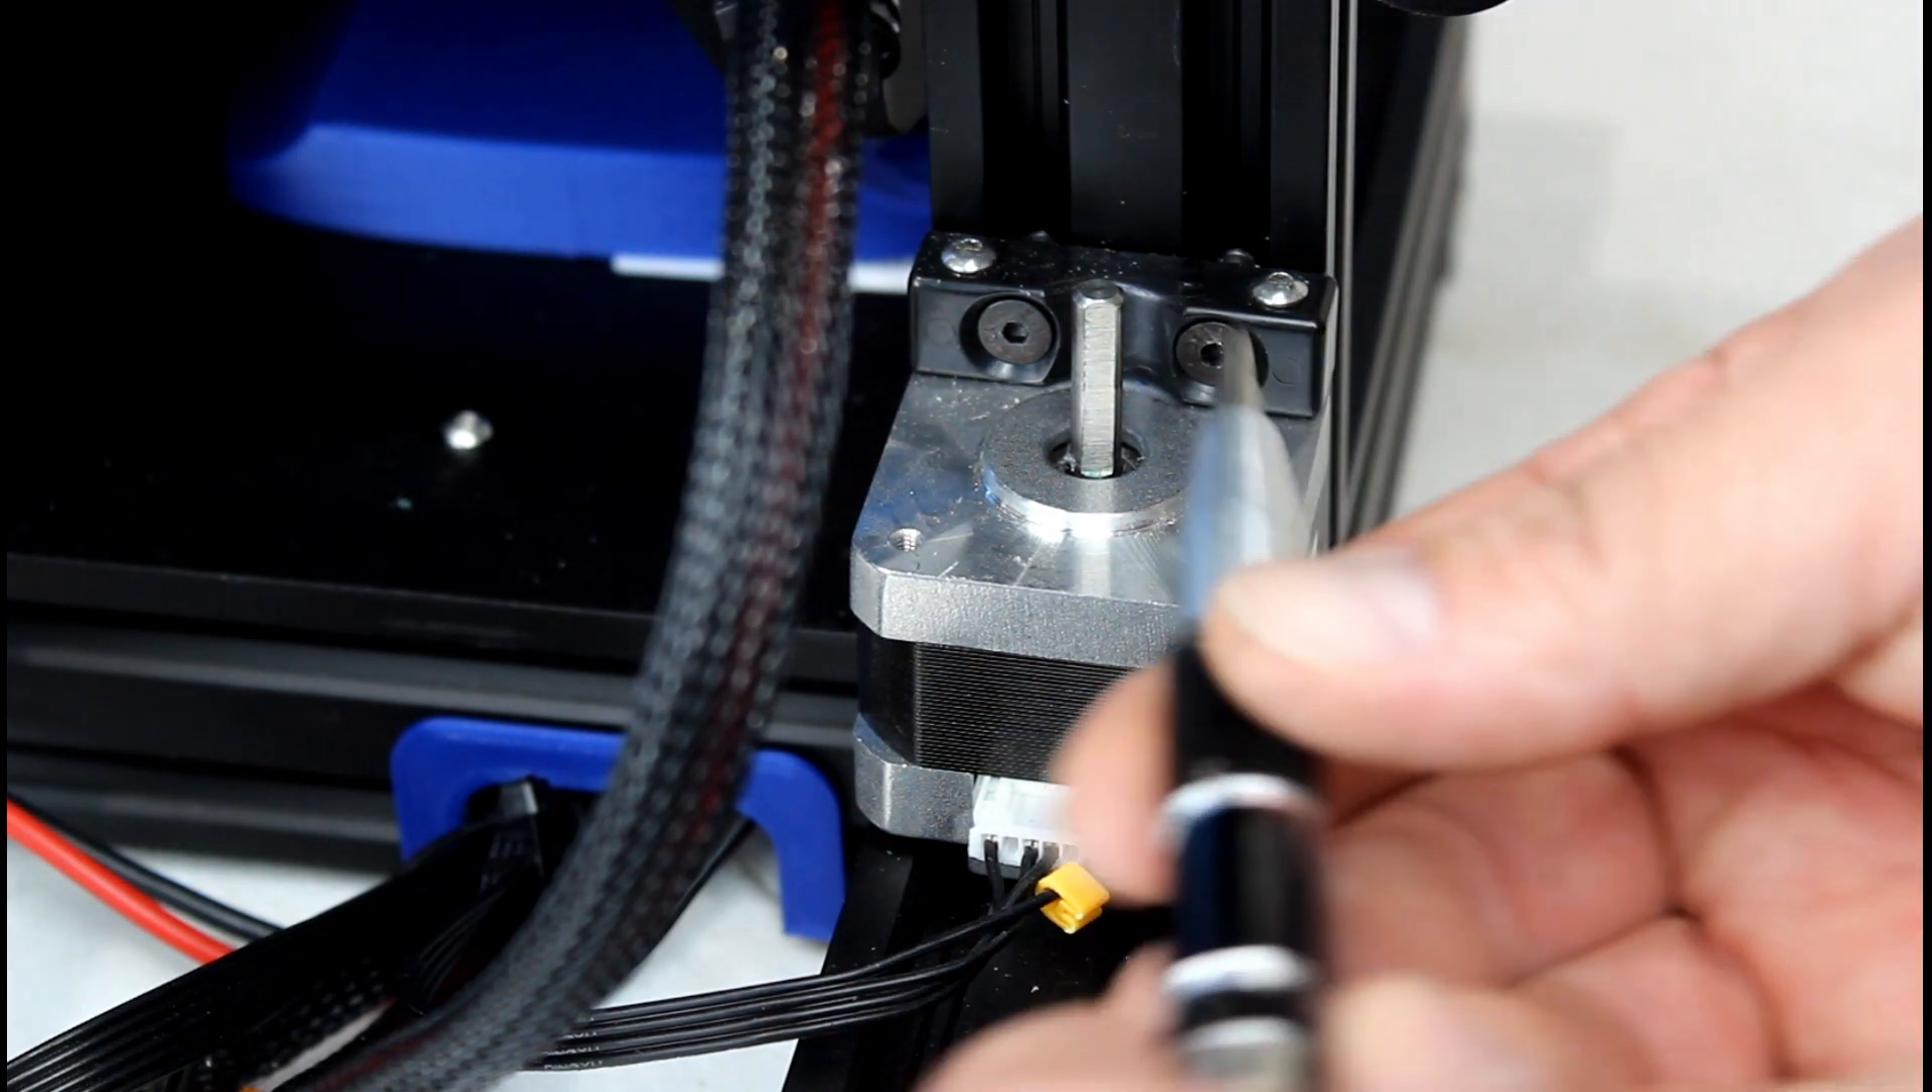So what I actually had to do, because I was having a hard time getting to these screws and I didn't want to strip the screws out, is I actually took the whole coupler off of the stepper motor.